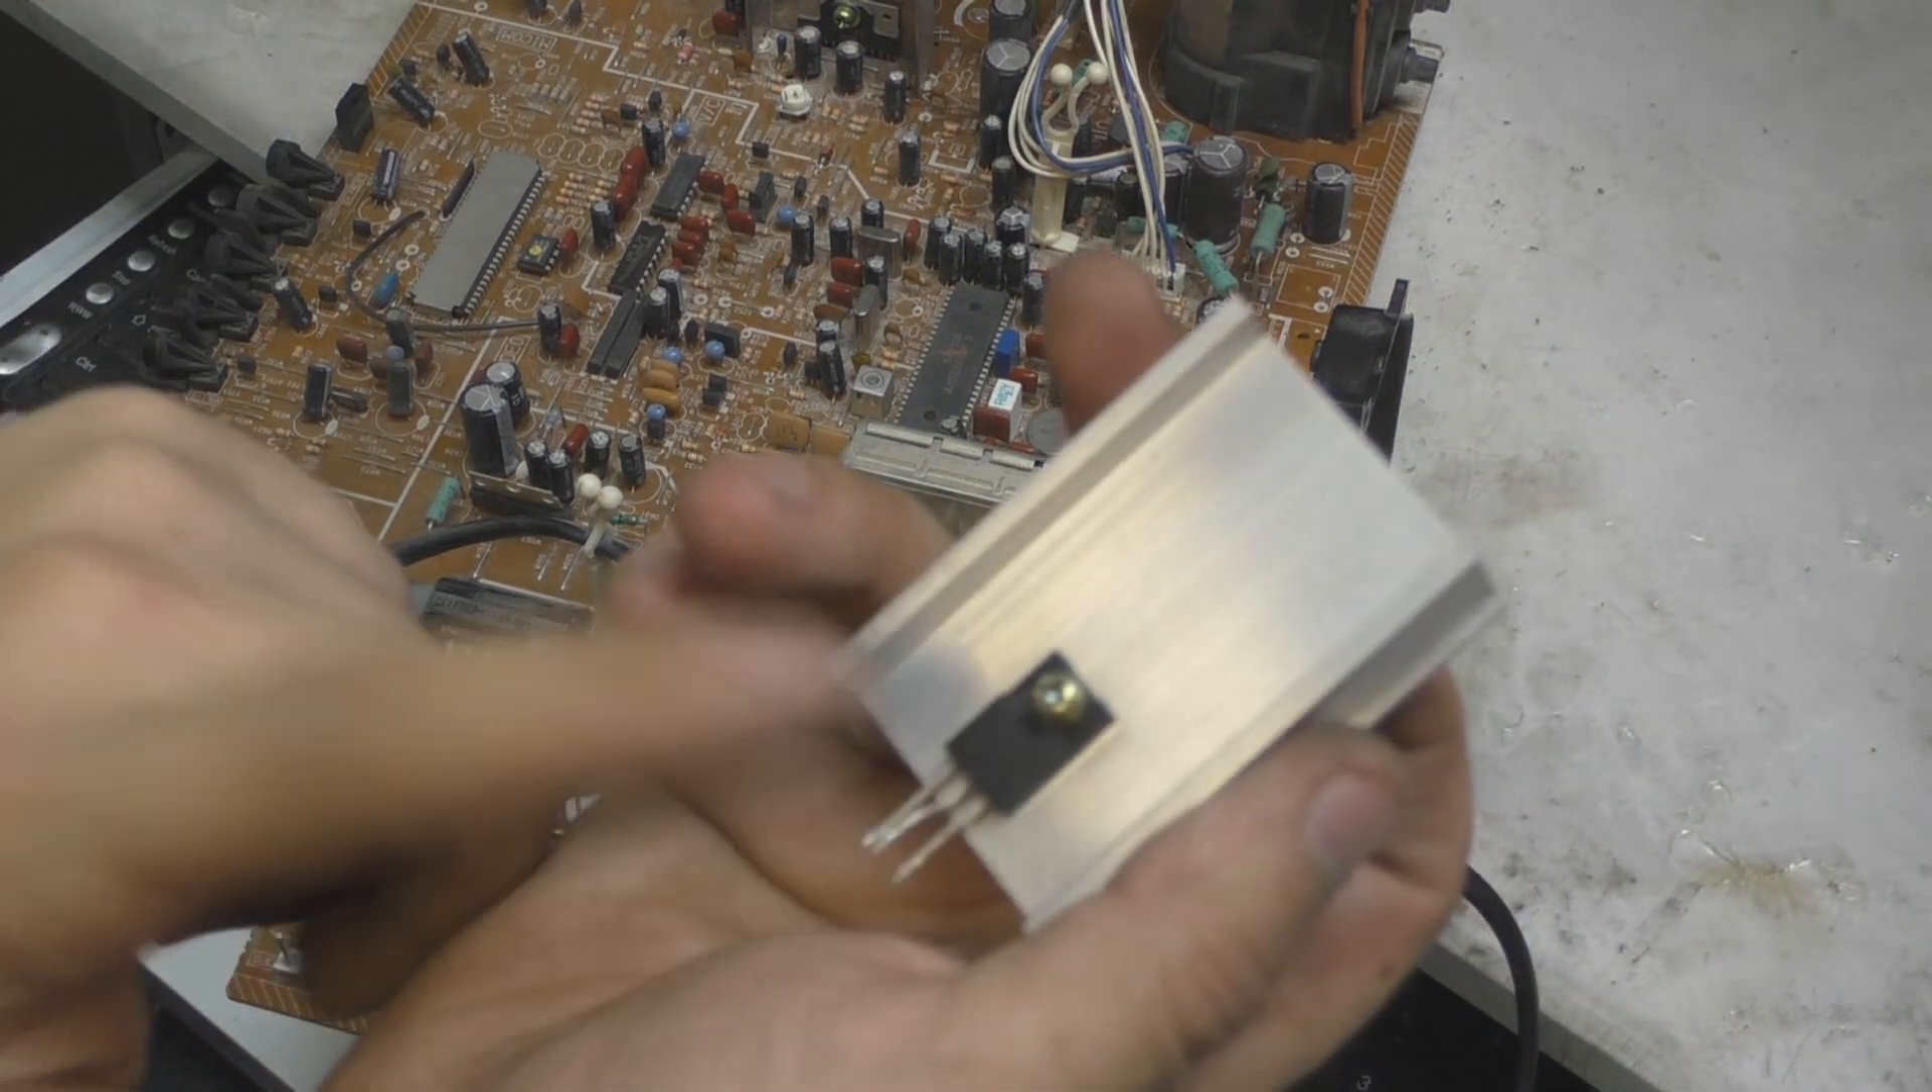Установил я на радиатор уже другой транзистор.